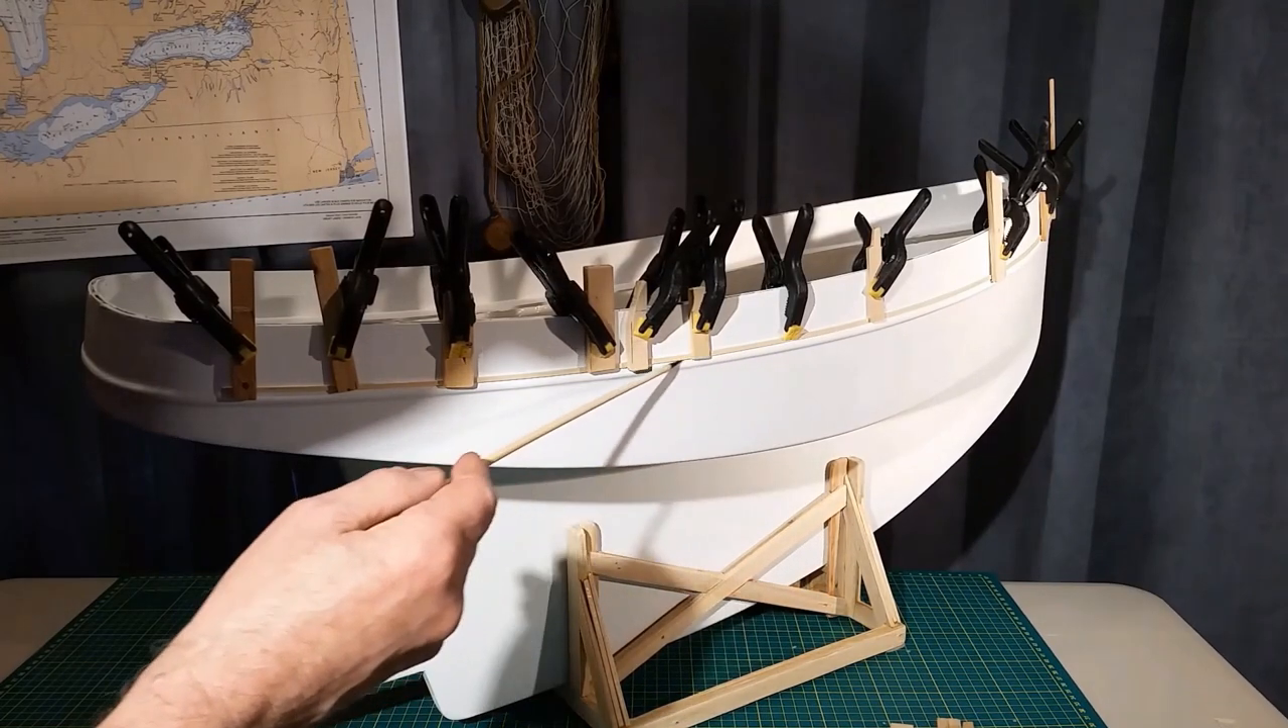So I have the 1 16th by 1 8th strip temporarily clamped in place just above the gunnel.